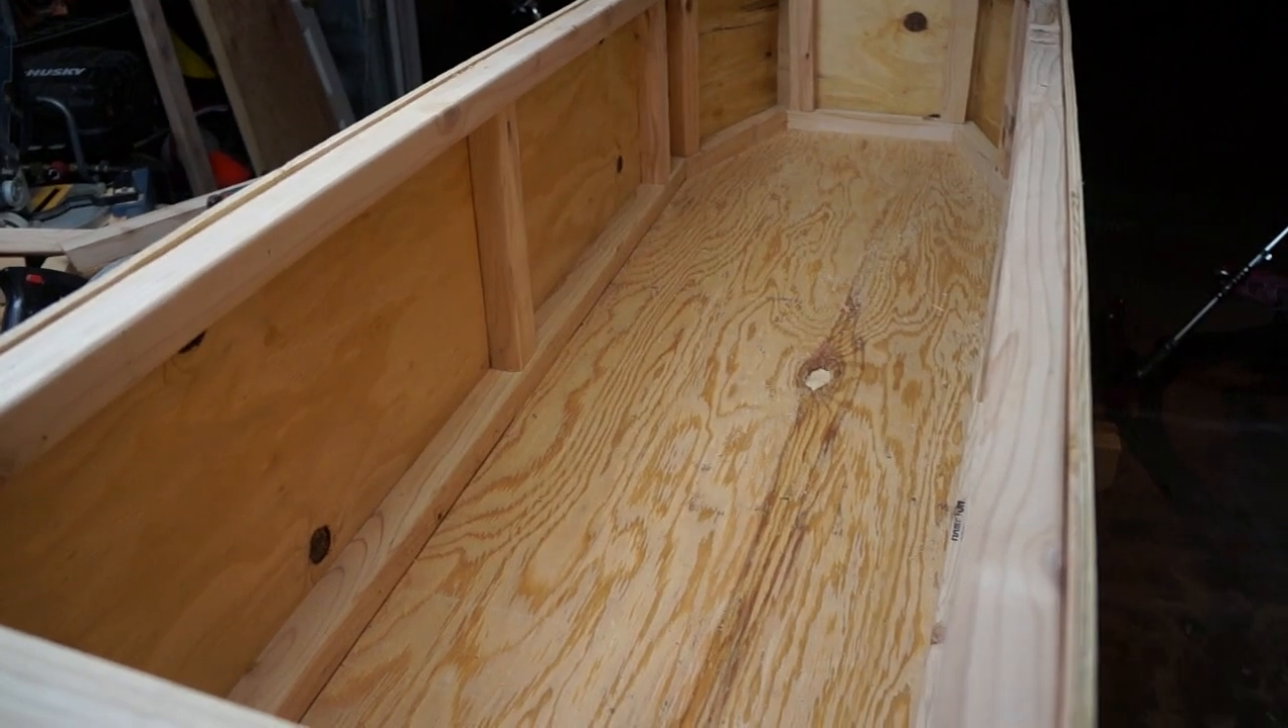Okay so all of the braces are in and the headers on and the sides are on.